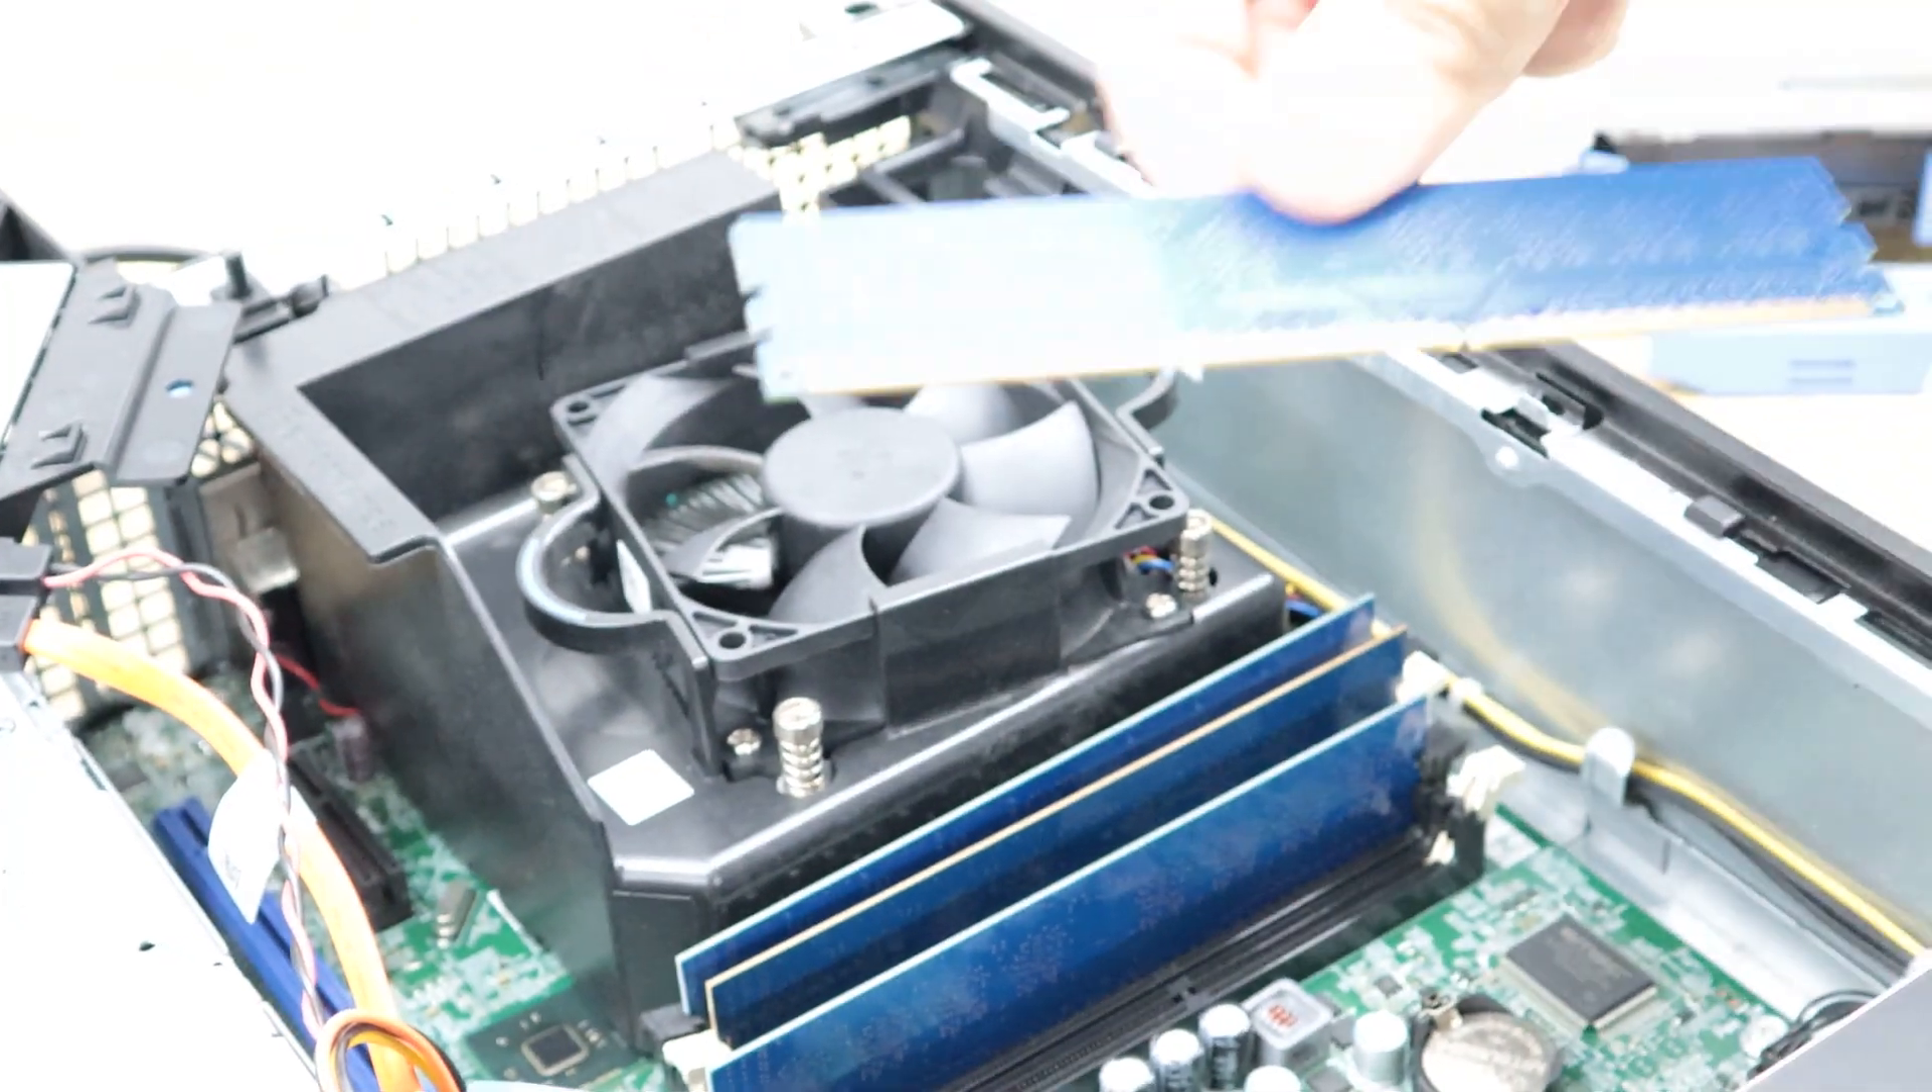So I took the first memory out.